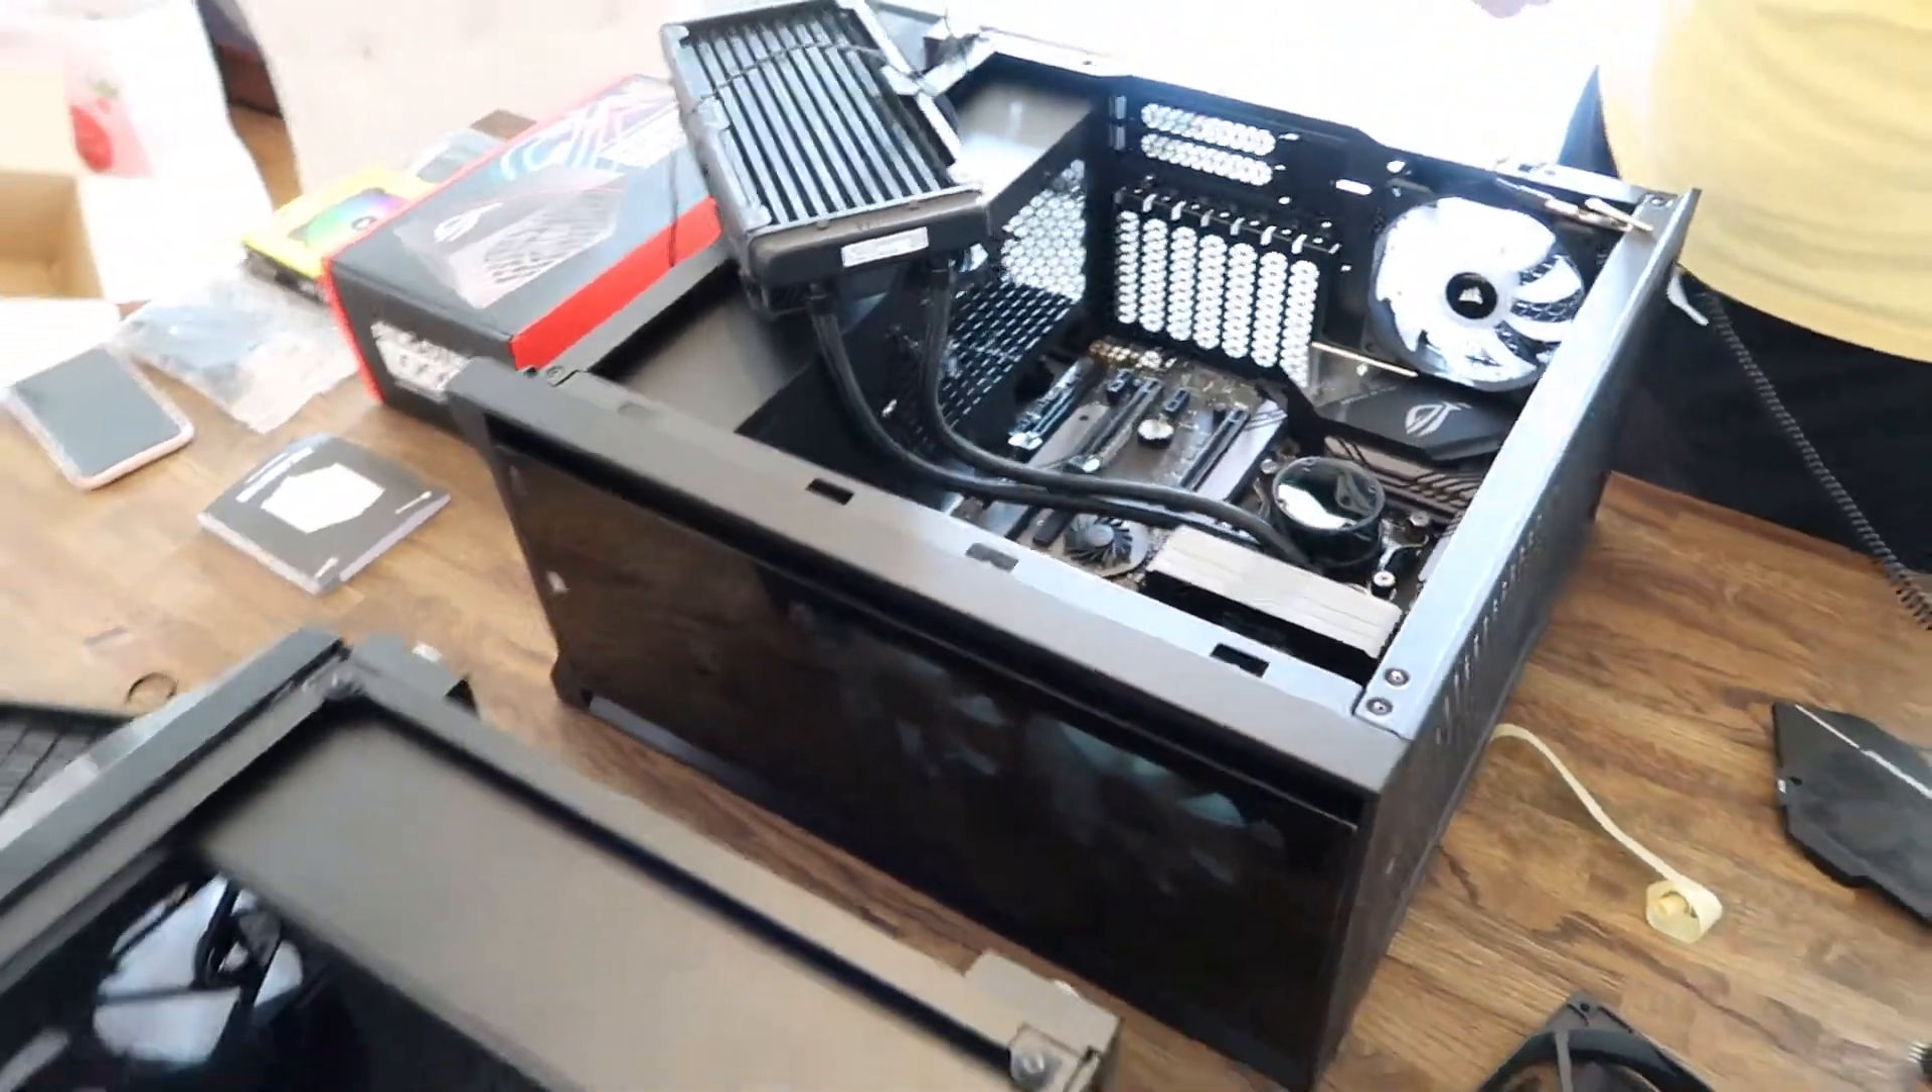As you can see the motherboard is out and it's into the new chassis.